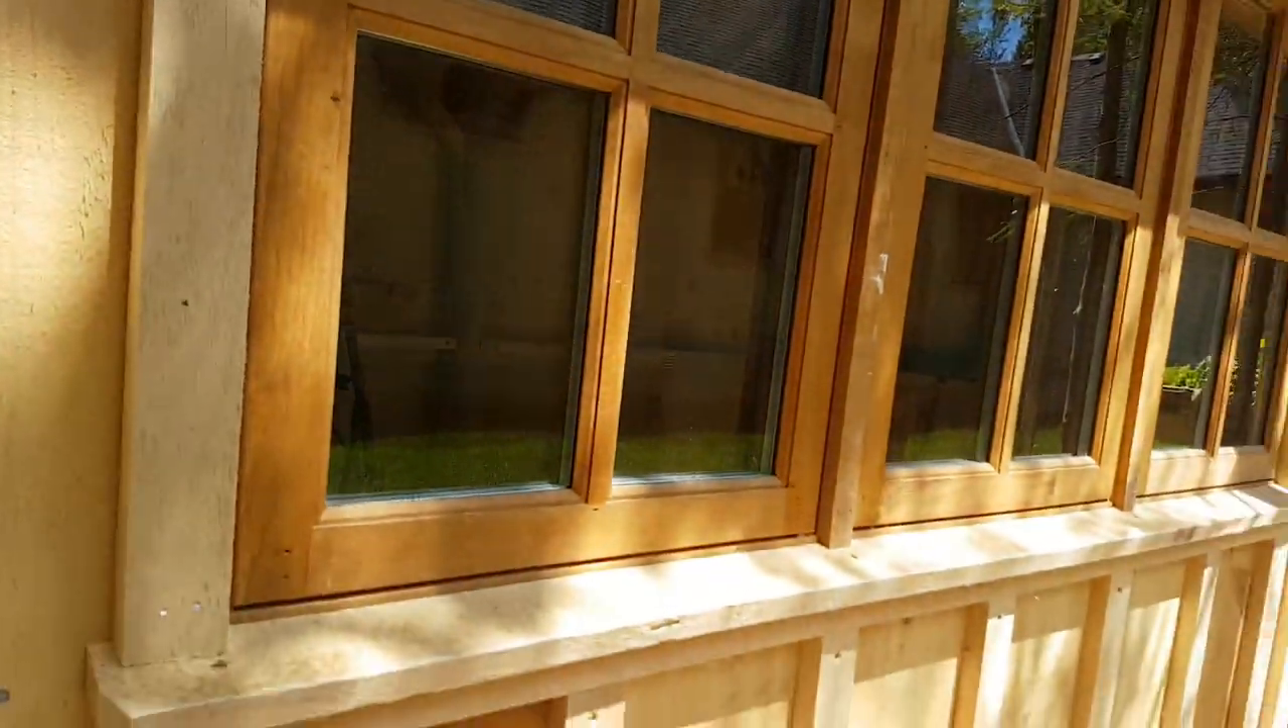The window sill is in. The framing is done. The framing is done.